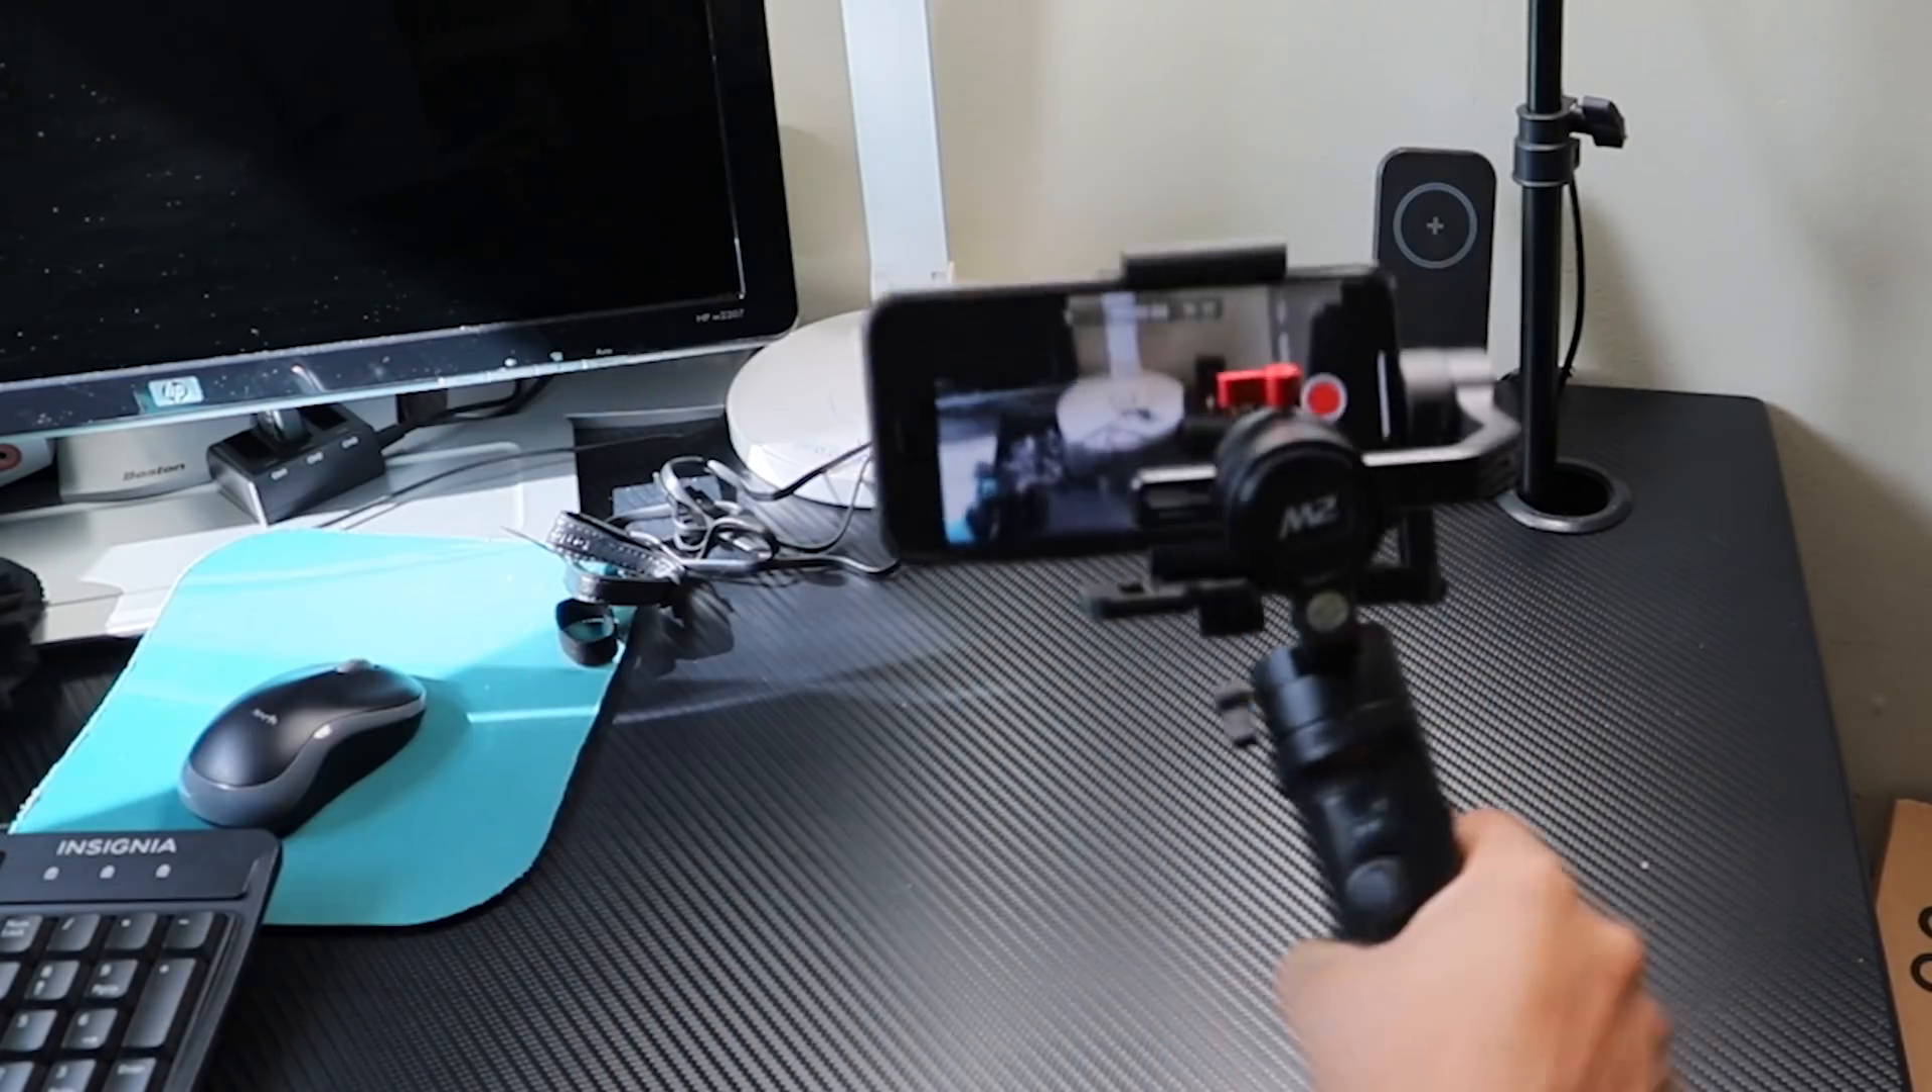Look at this, I am done for placing the phone on this gimbal.